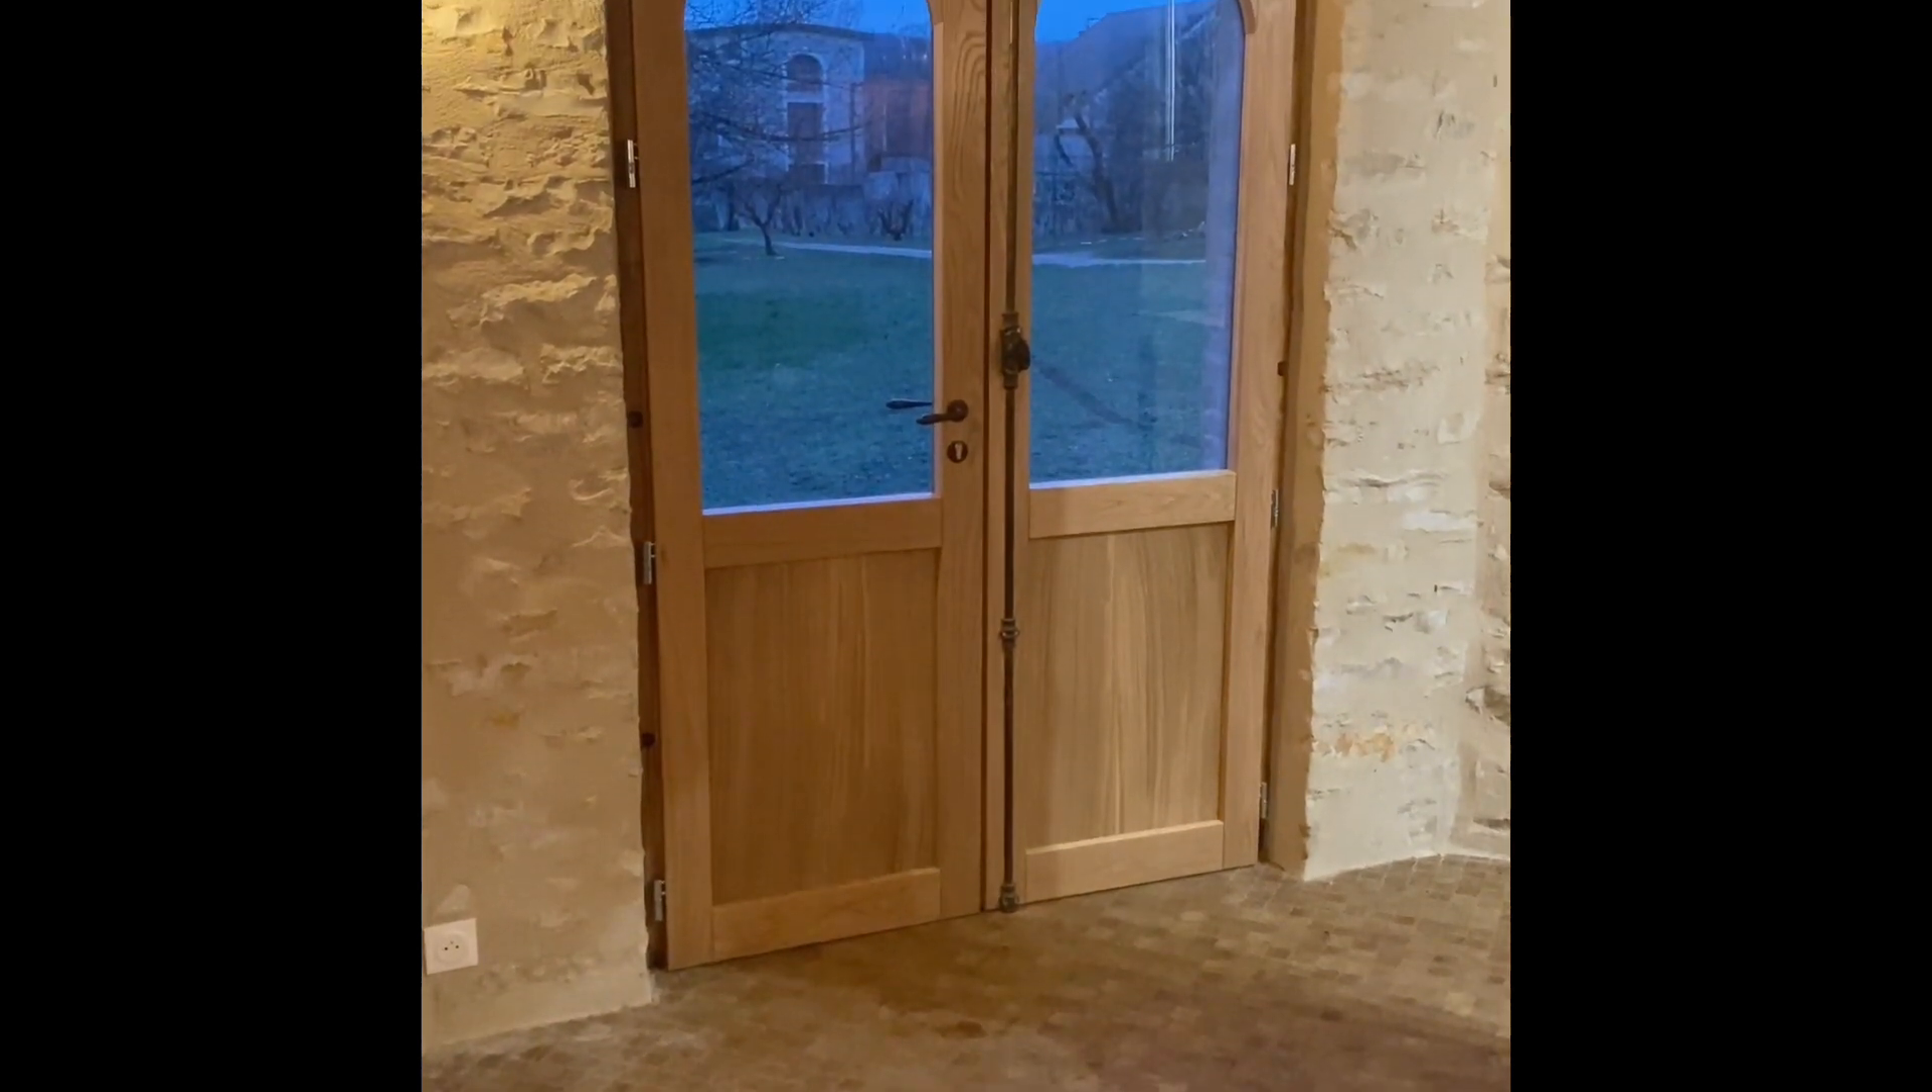Et voilà, le résultat, une fois la porte posée.